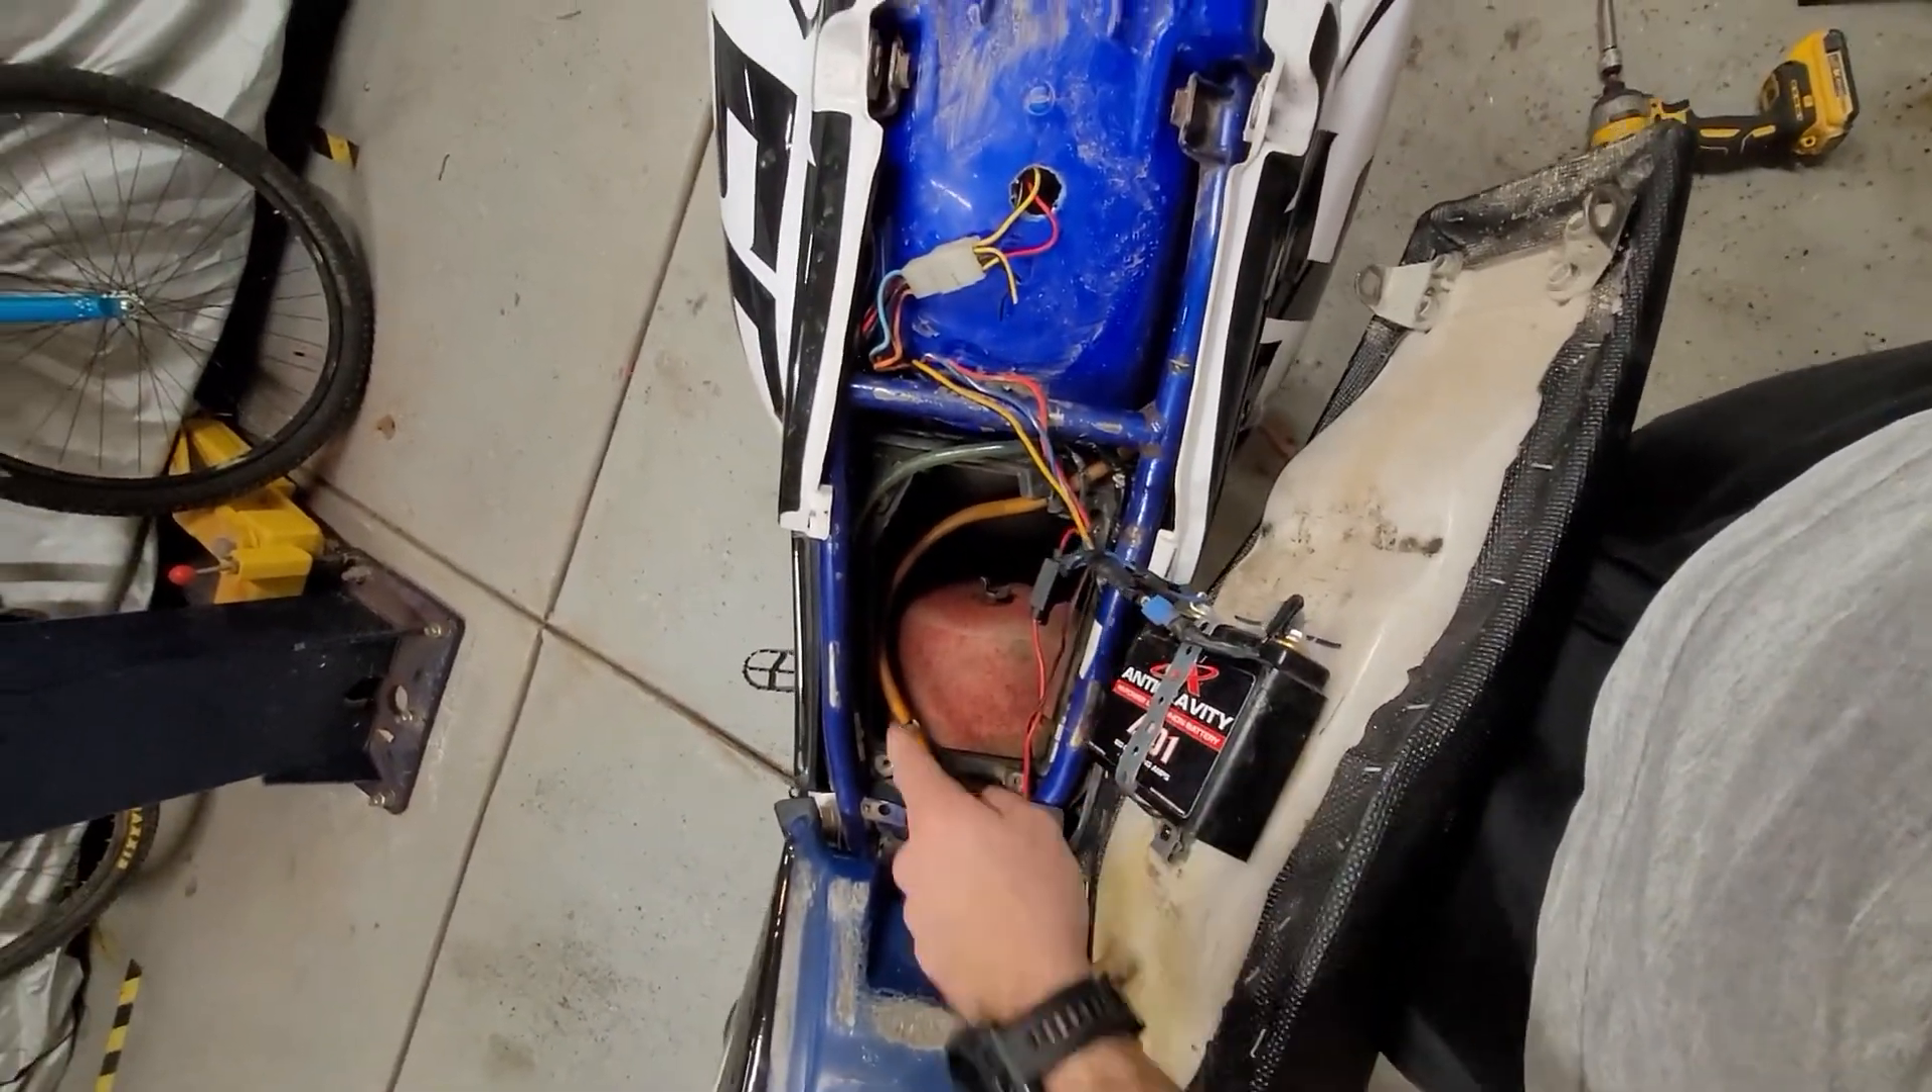I have my battery attached to the back of the seat here because there's kind of no good space.